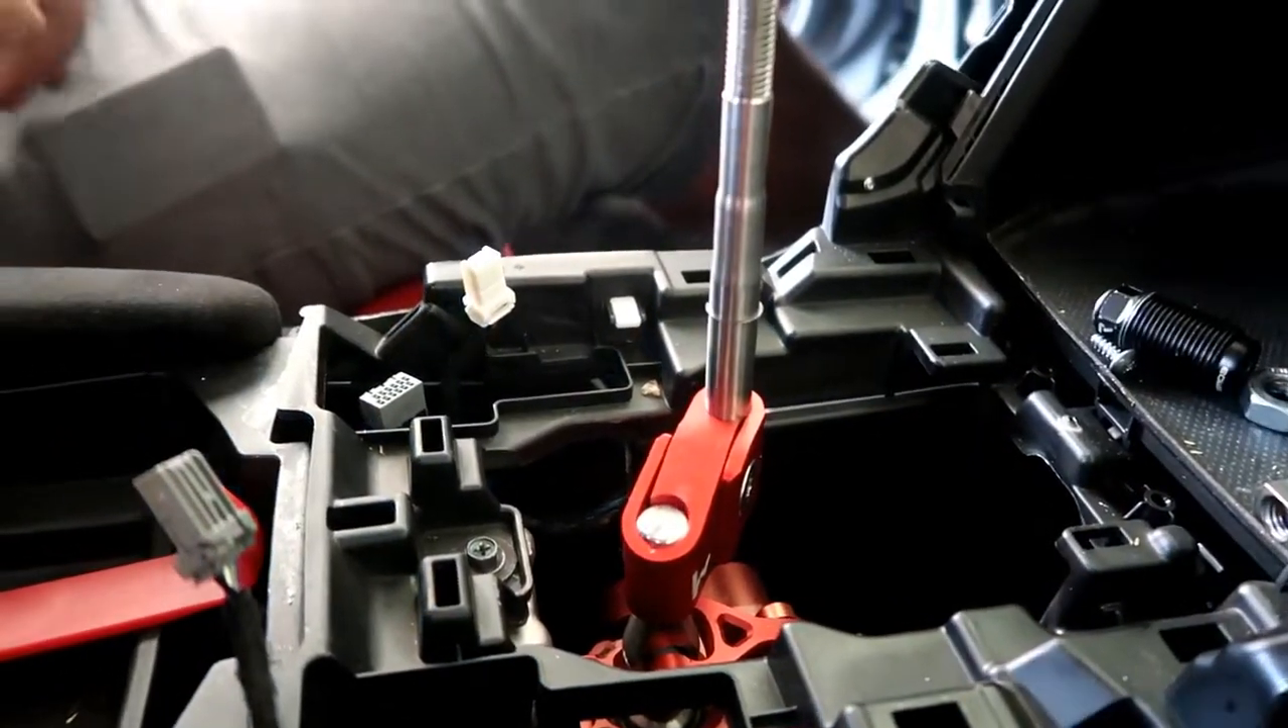So as you already can see he already has a shifter installed.